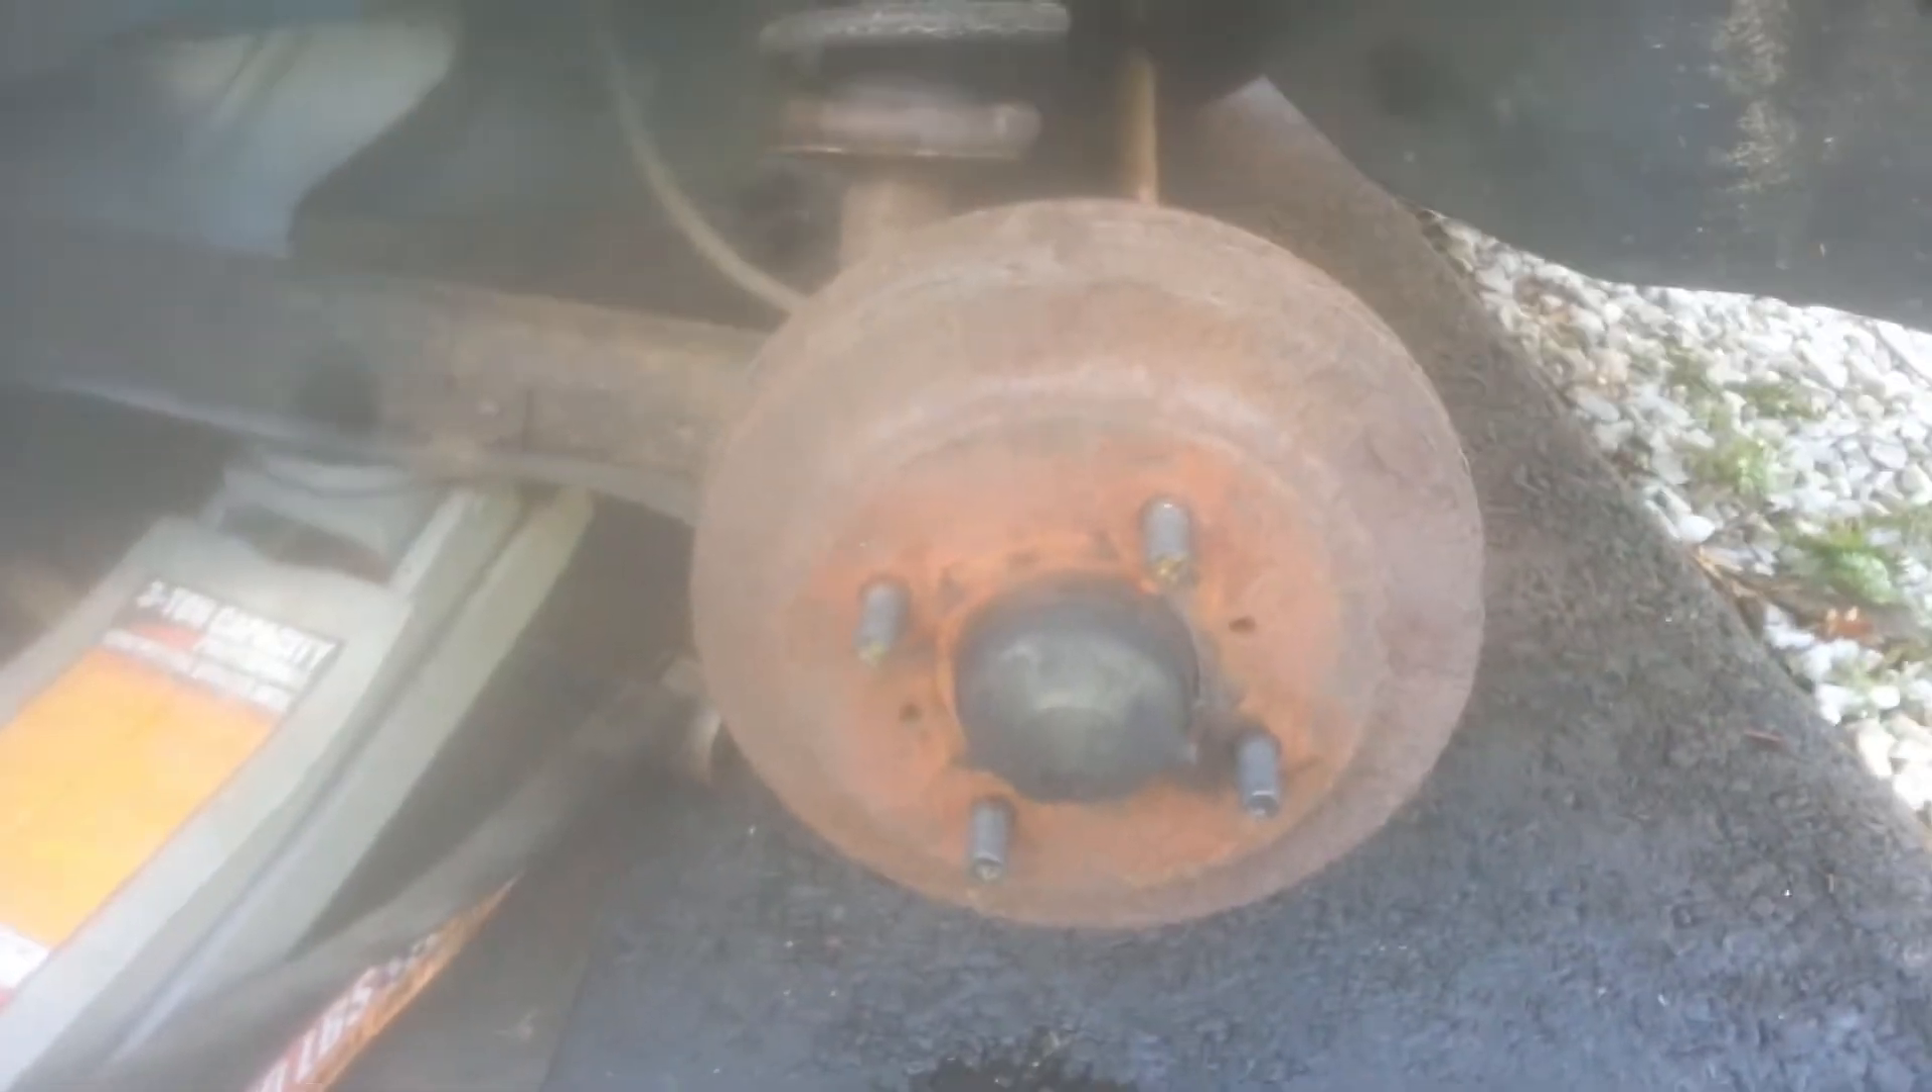I have the rear driver side tire off the vehicle.